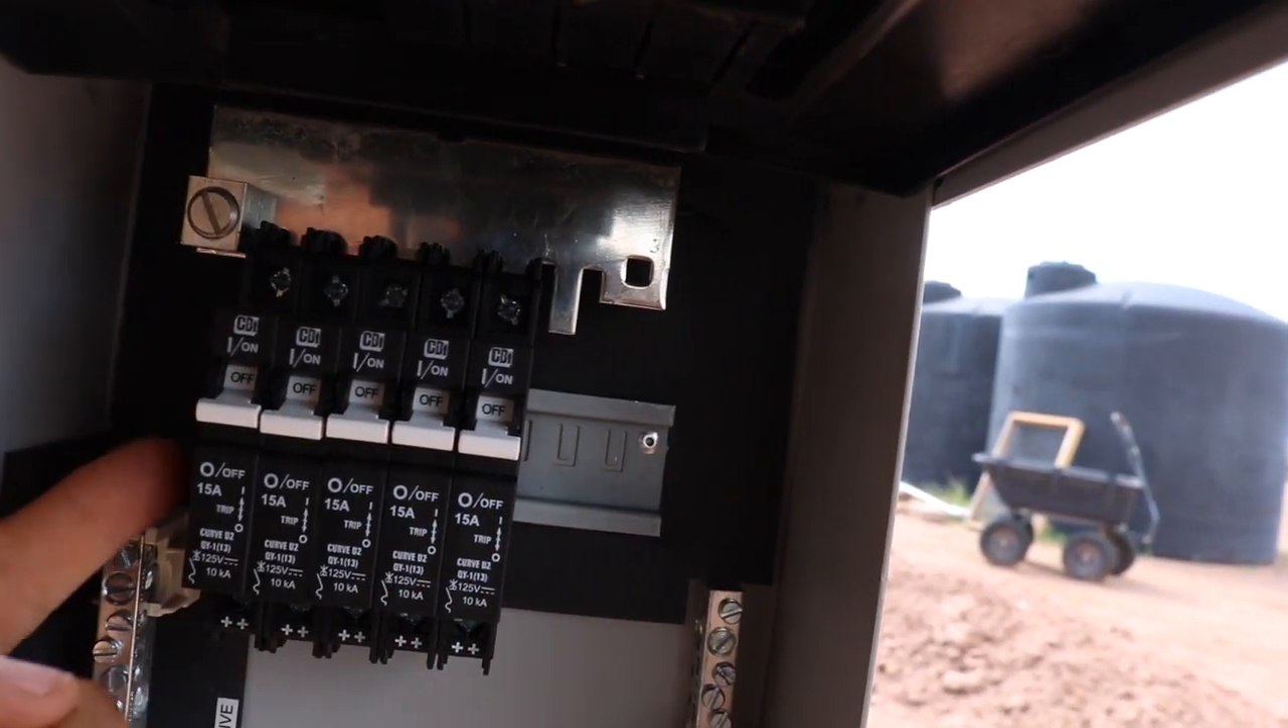So here's the finished product I got my breakers in they're attached to the bracket here.